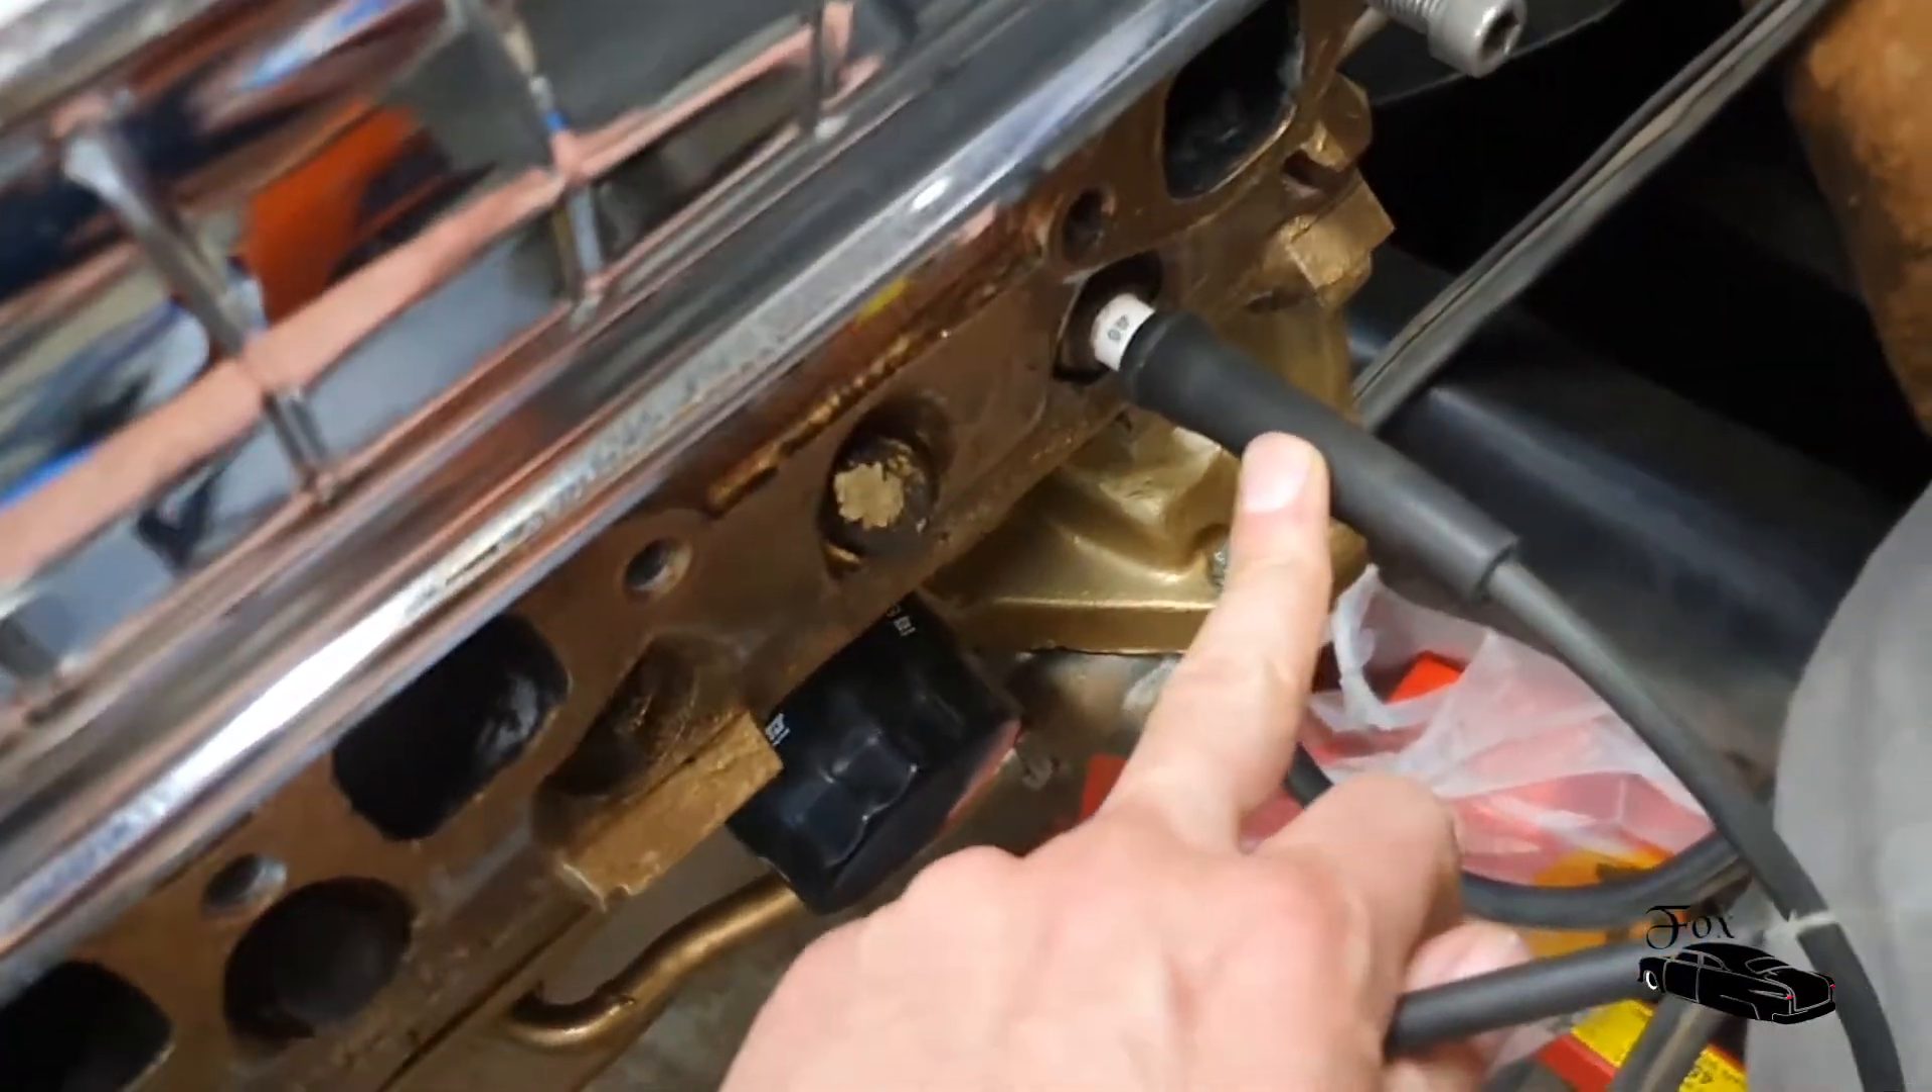So I've slipped the boot over the end now and connected it to the plug on cylinder number eight.